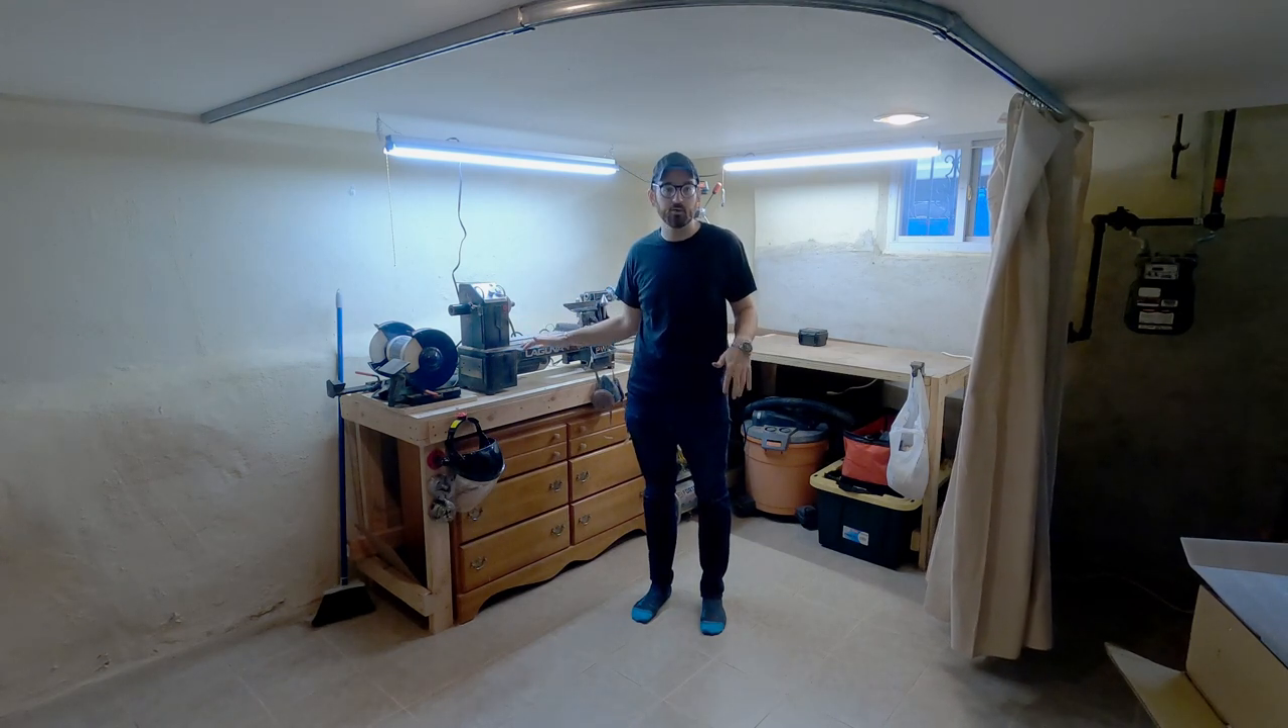And here we are with the finished track system. It is fully hung on the ceiling. The curtain is all set and it works perfectly.